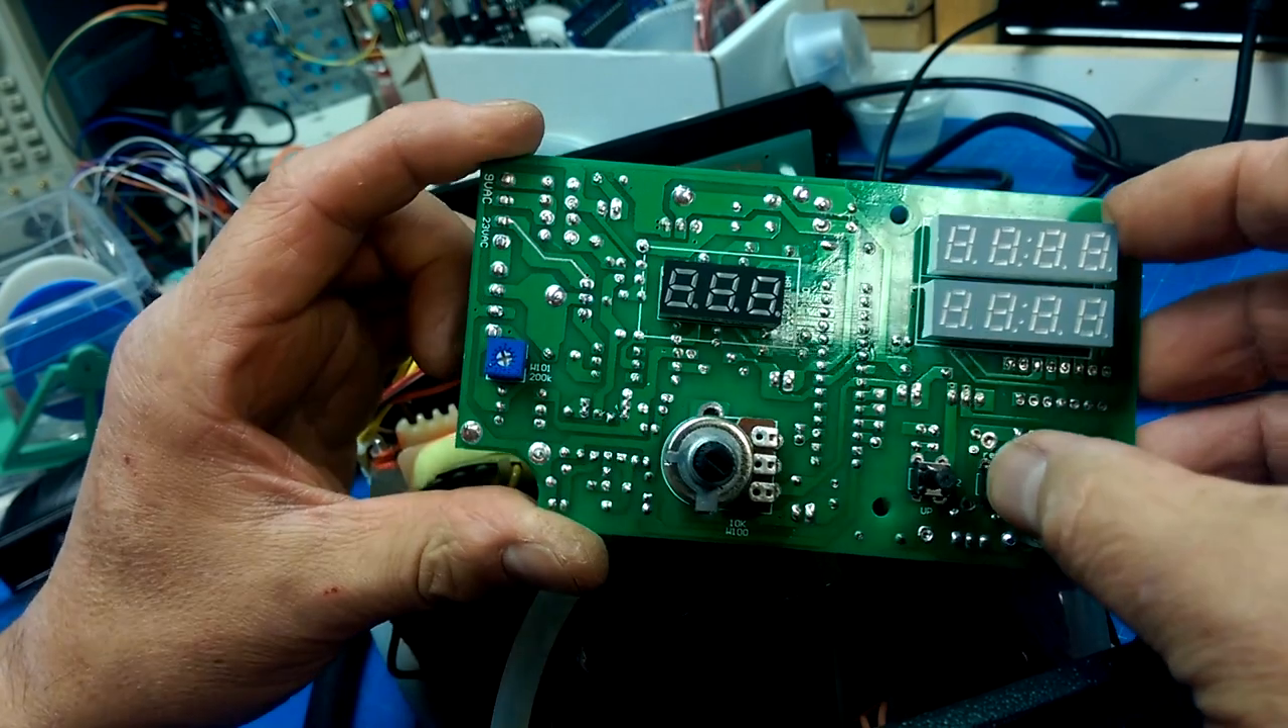And there we have the circuit board out.